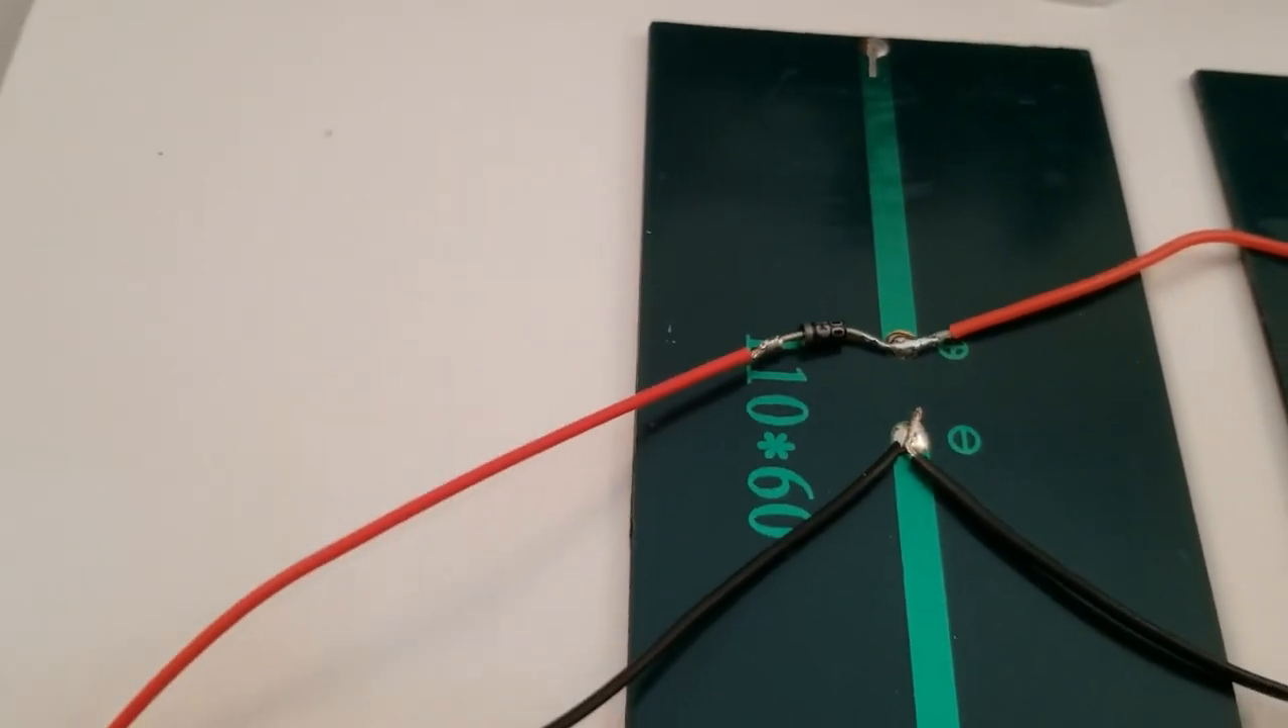But as you can see here, I've installed the diode.